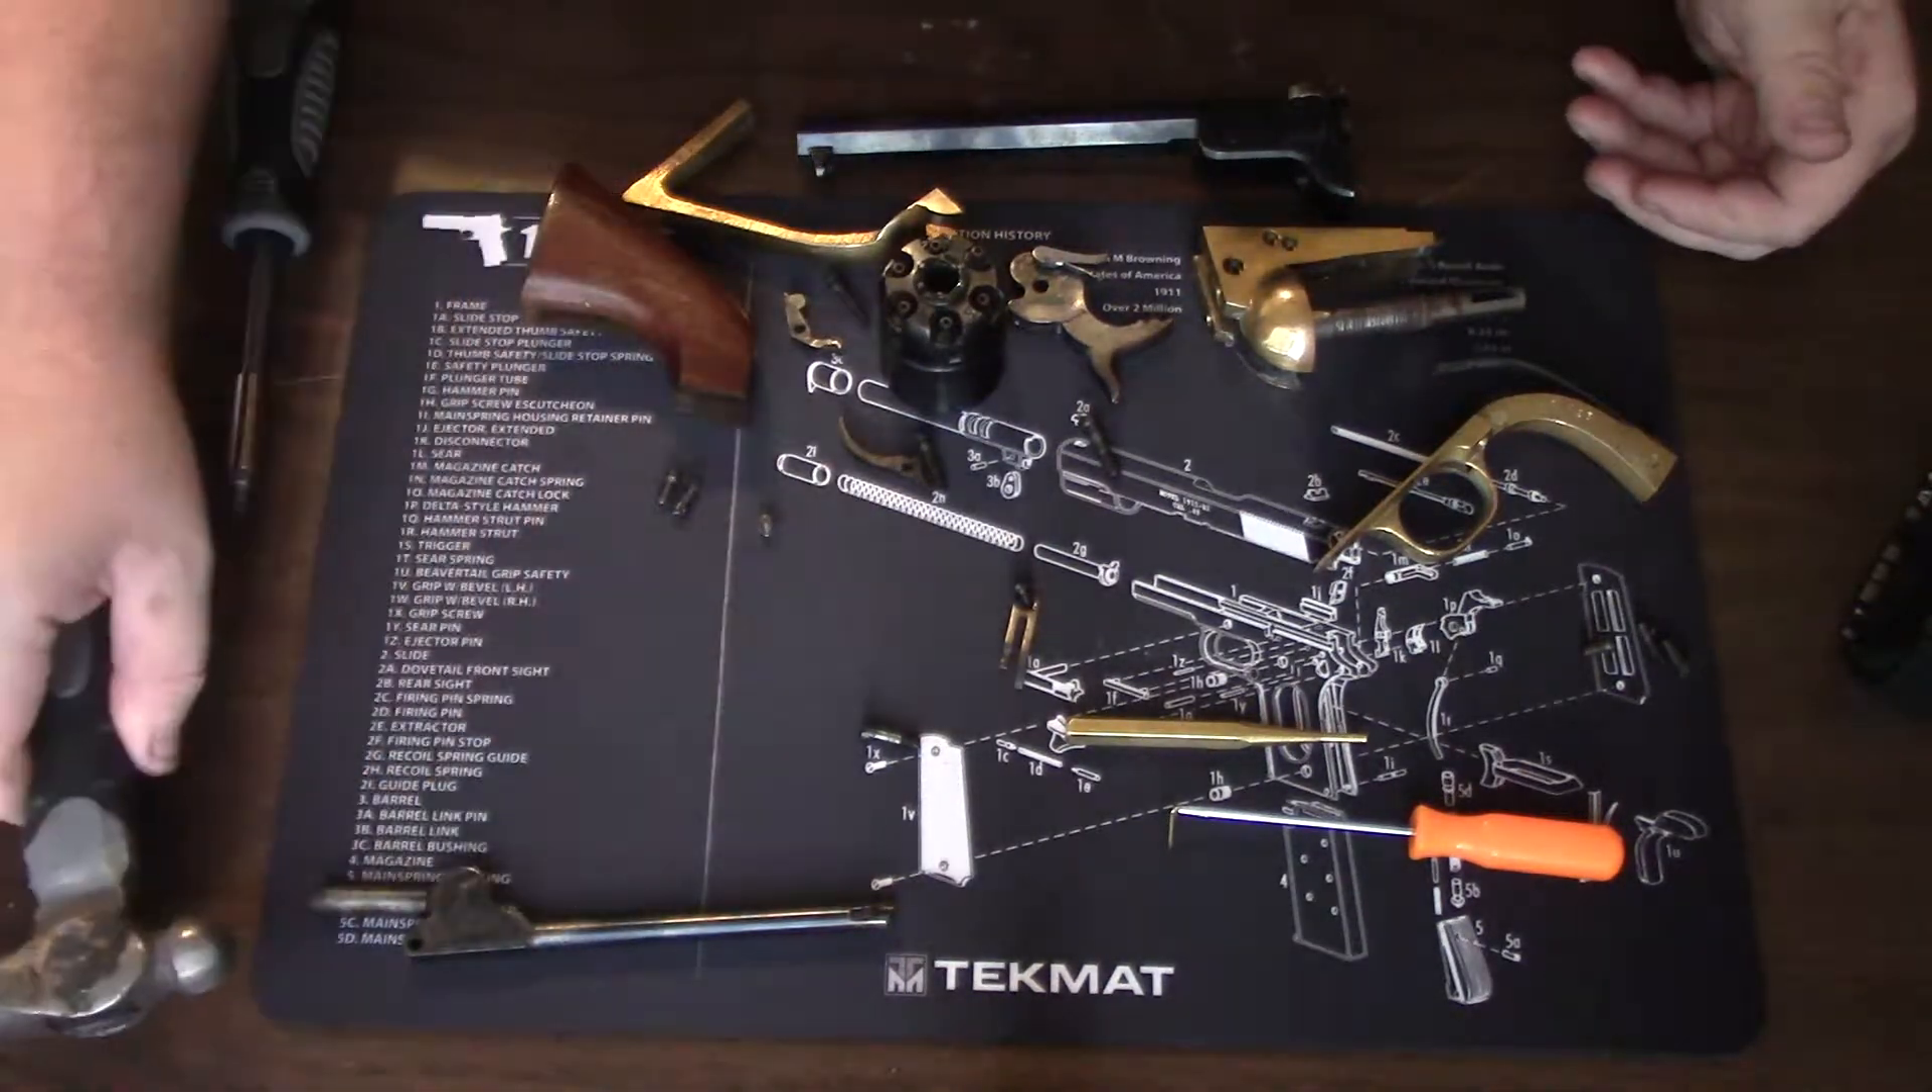That is the entire firearm taken apart.